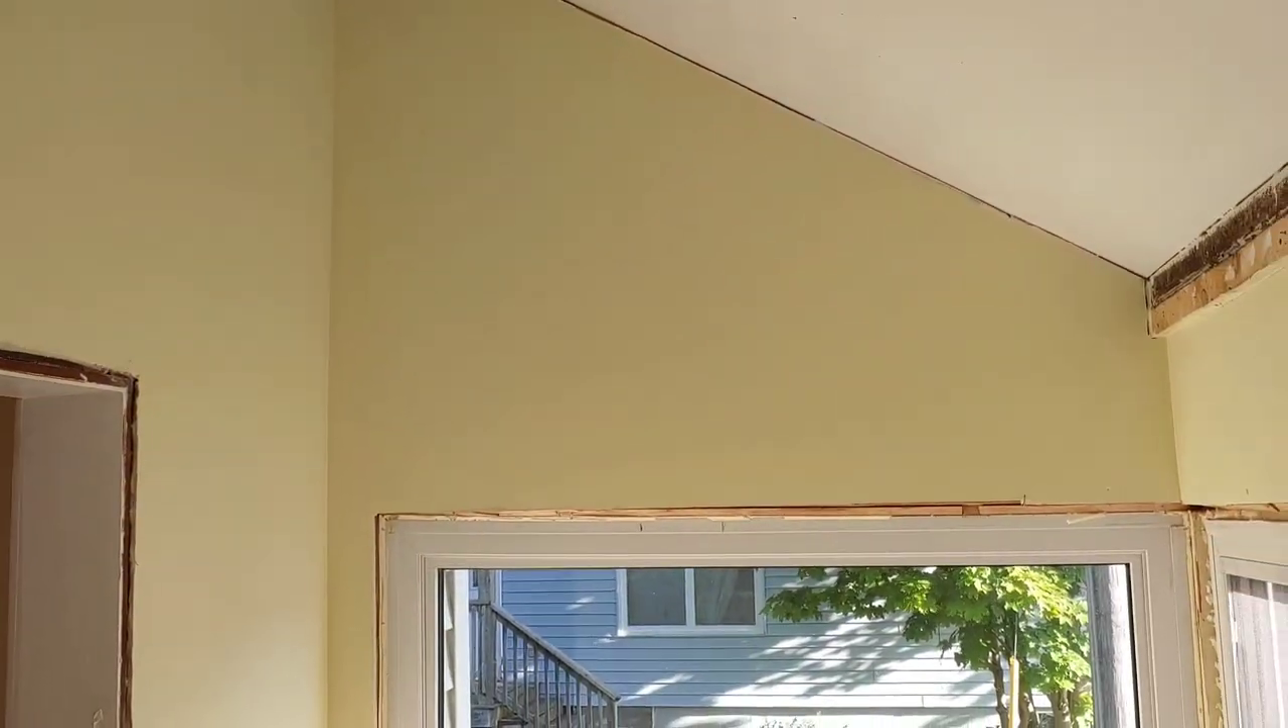Stand back here a little bit and there is my drywall sanded smooth primed painted with two coats of uh top coat so all that's left to do now is trim this room out.